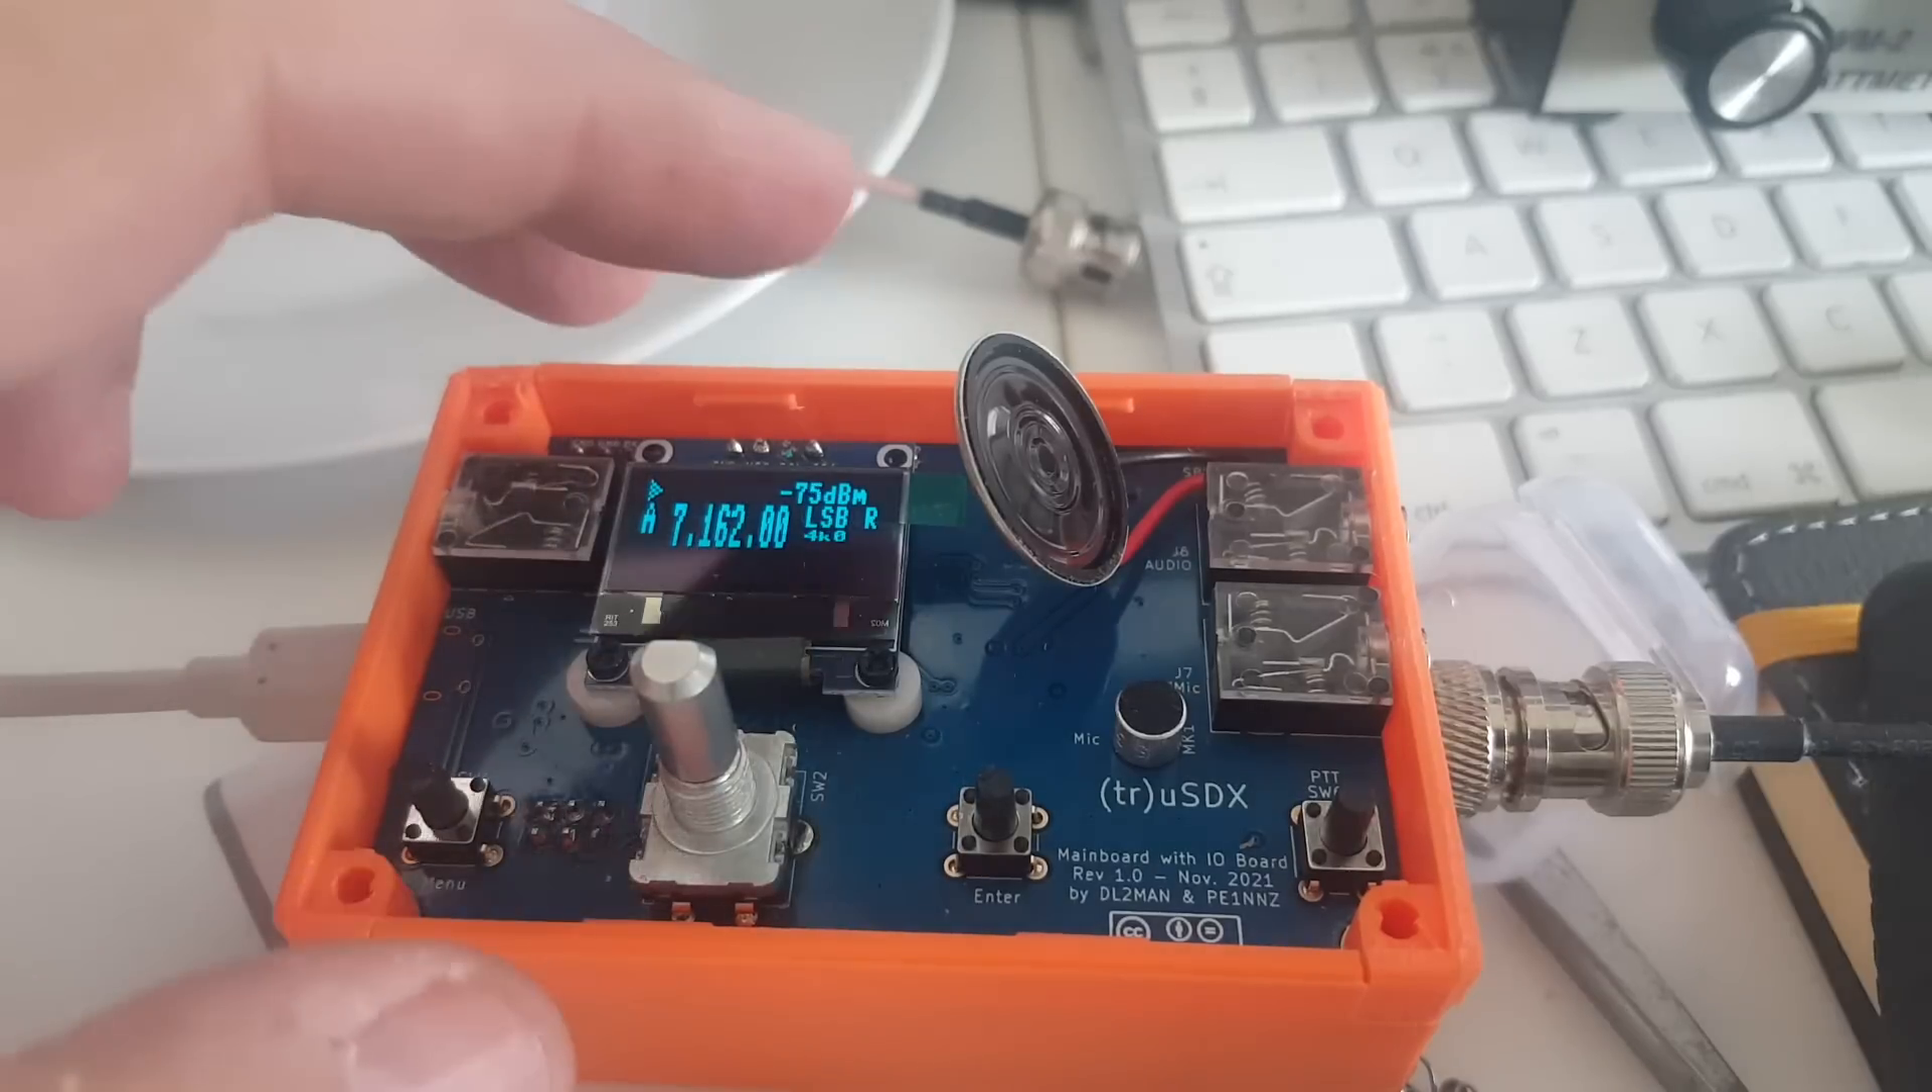I haven't closed the case yet. I don't have the screws long enough.